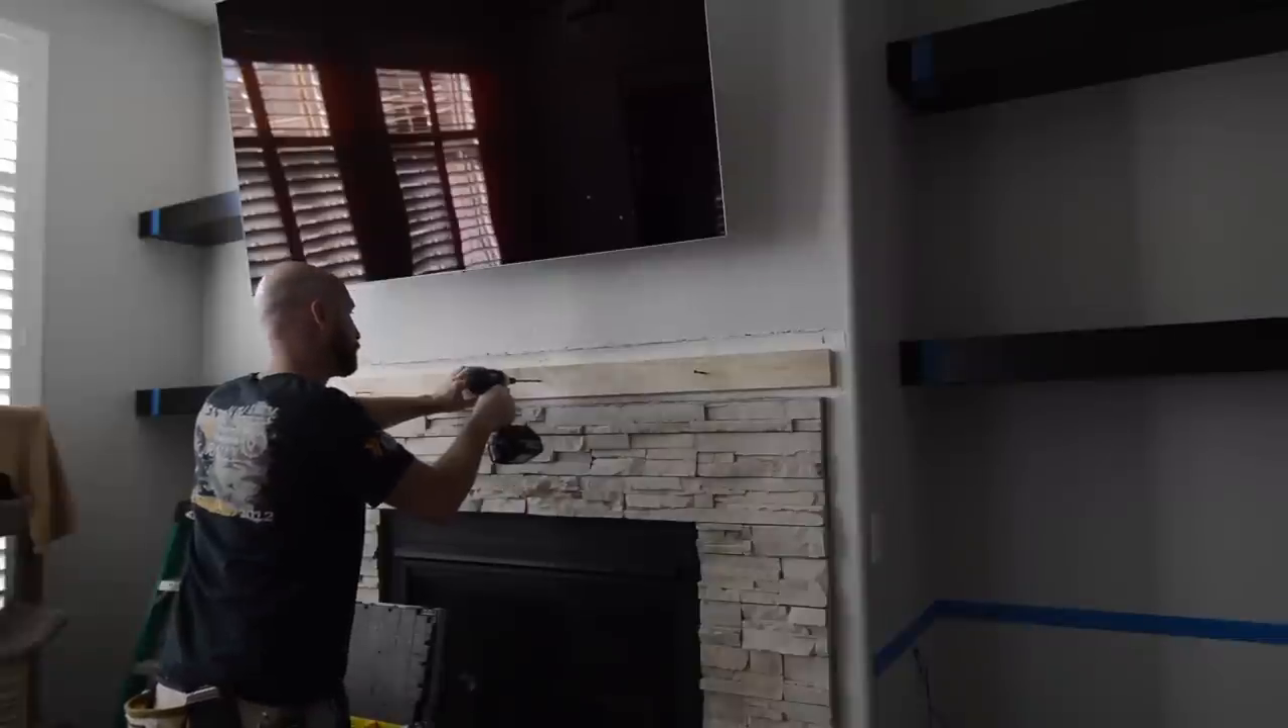Now that all the shelves have been put together, it's time to hang the fireplace mantle.